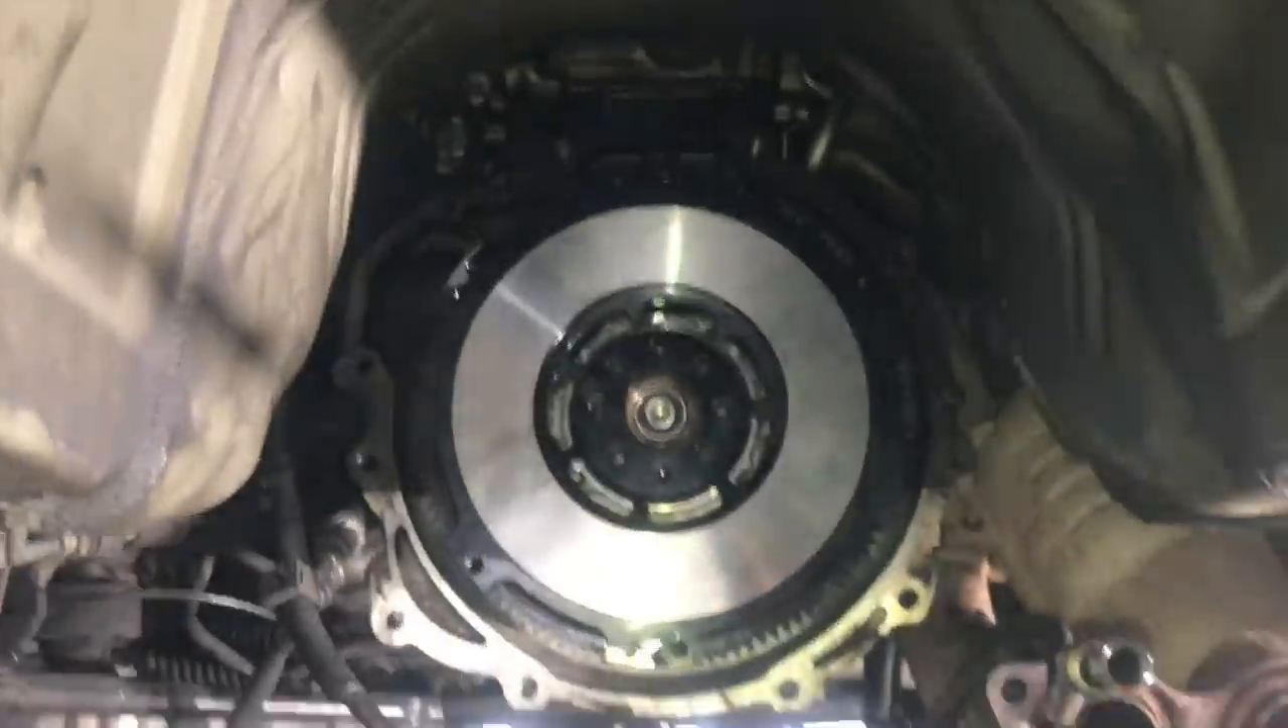So now we got the flywheel in.